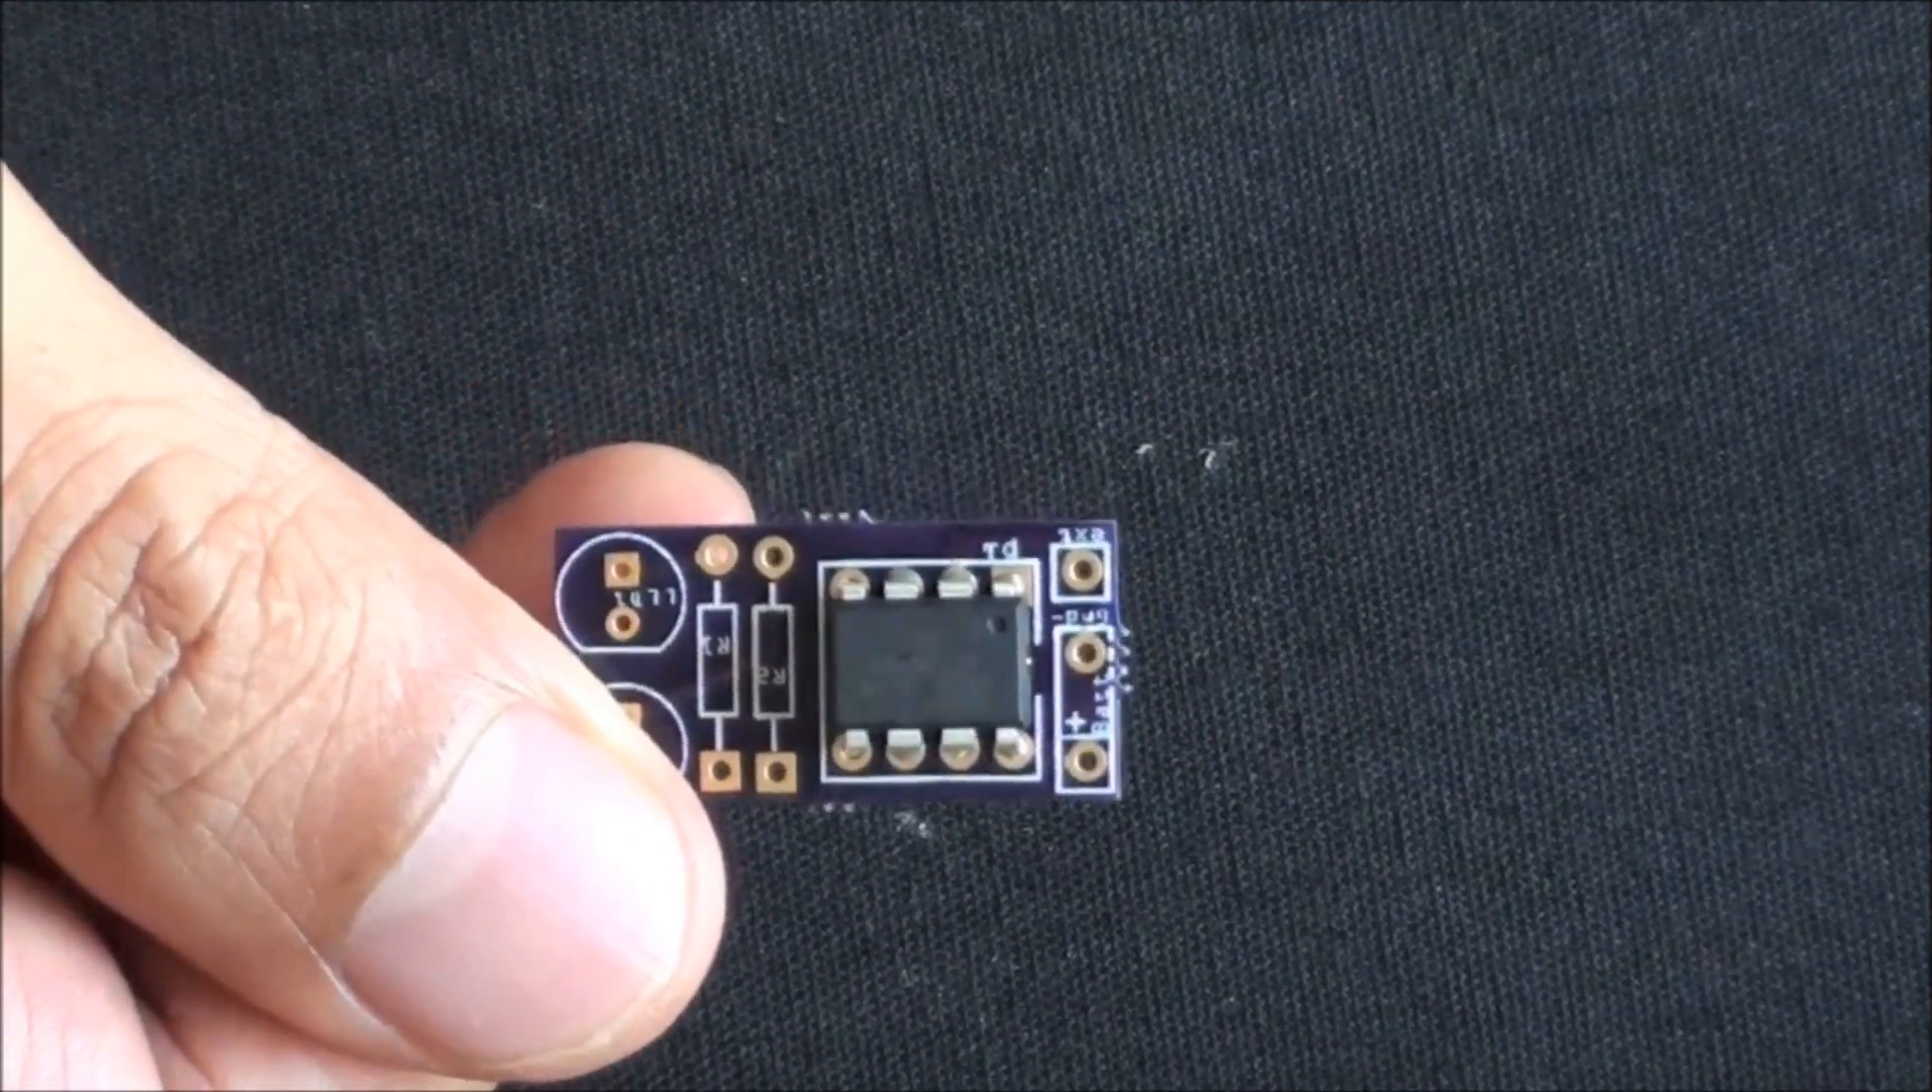This is now the completed mounting of the microcontroller onto the PCB board.